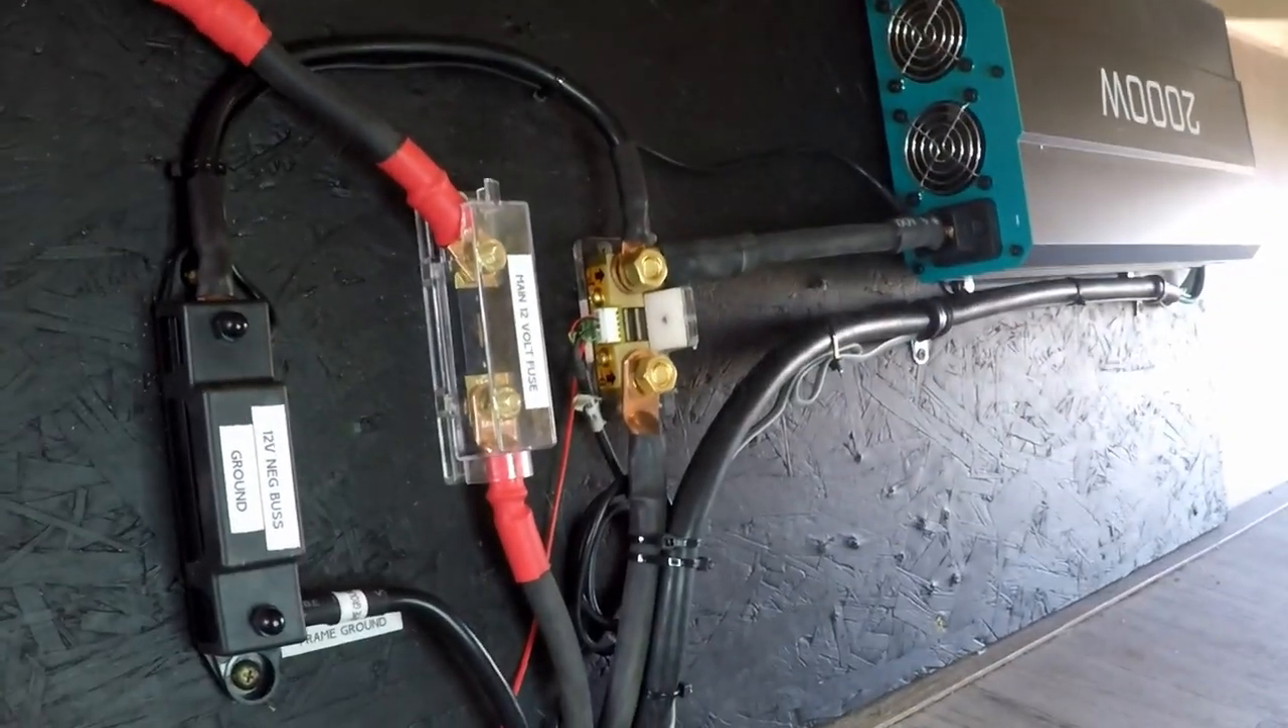And as you can see, the wires are policed up, zip tied, attached to the board.